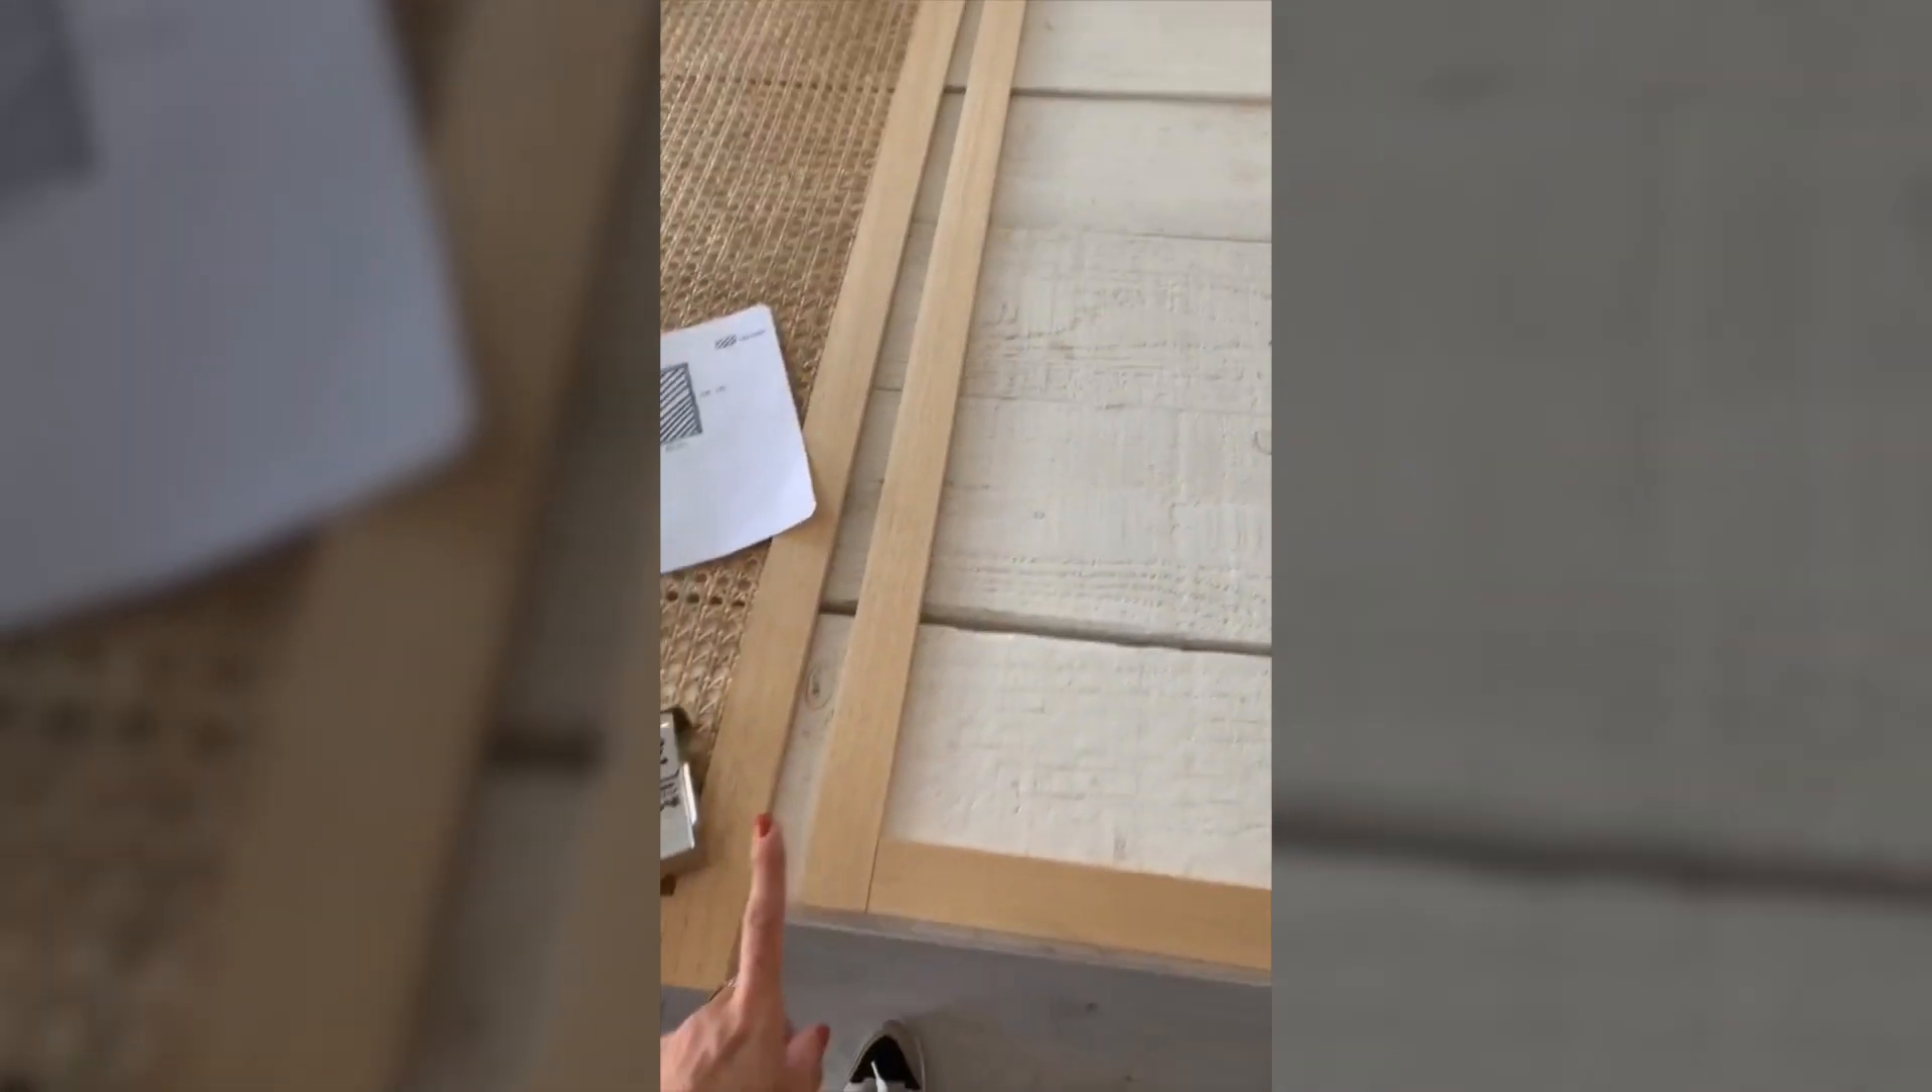J'ai bien placé mes tasseaux comme ceci.